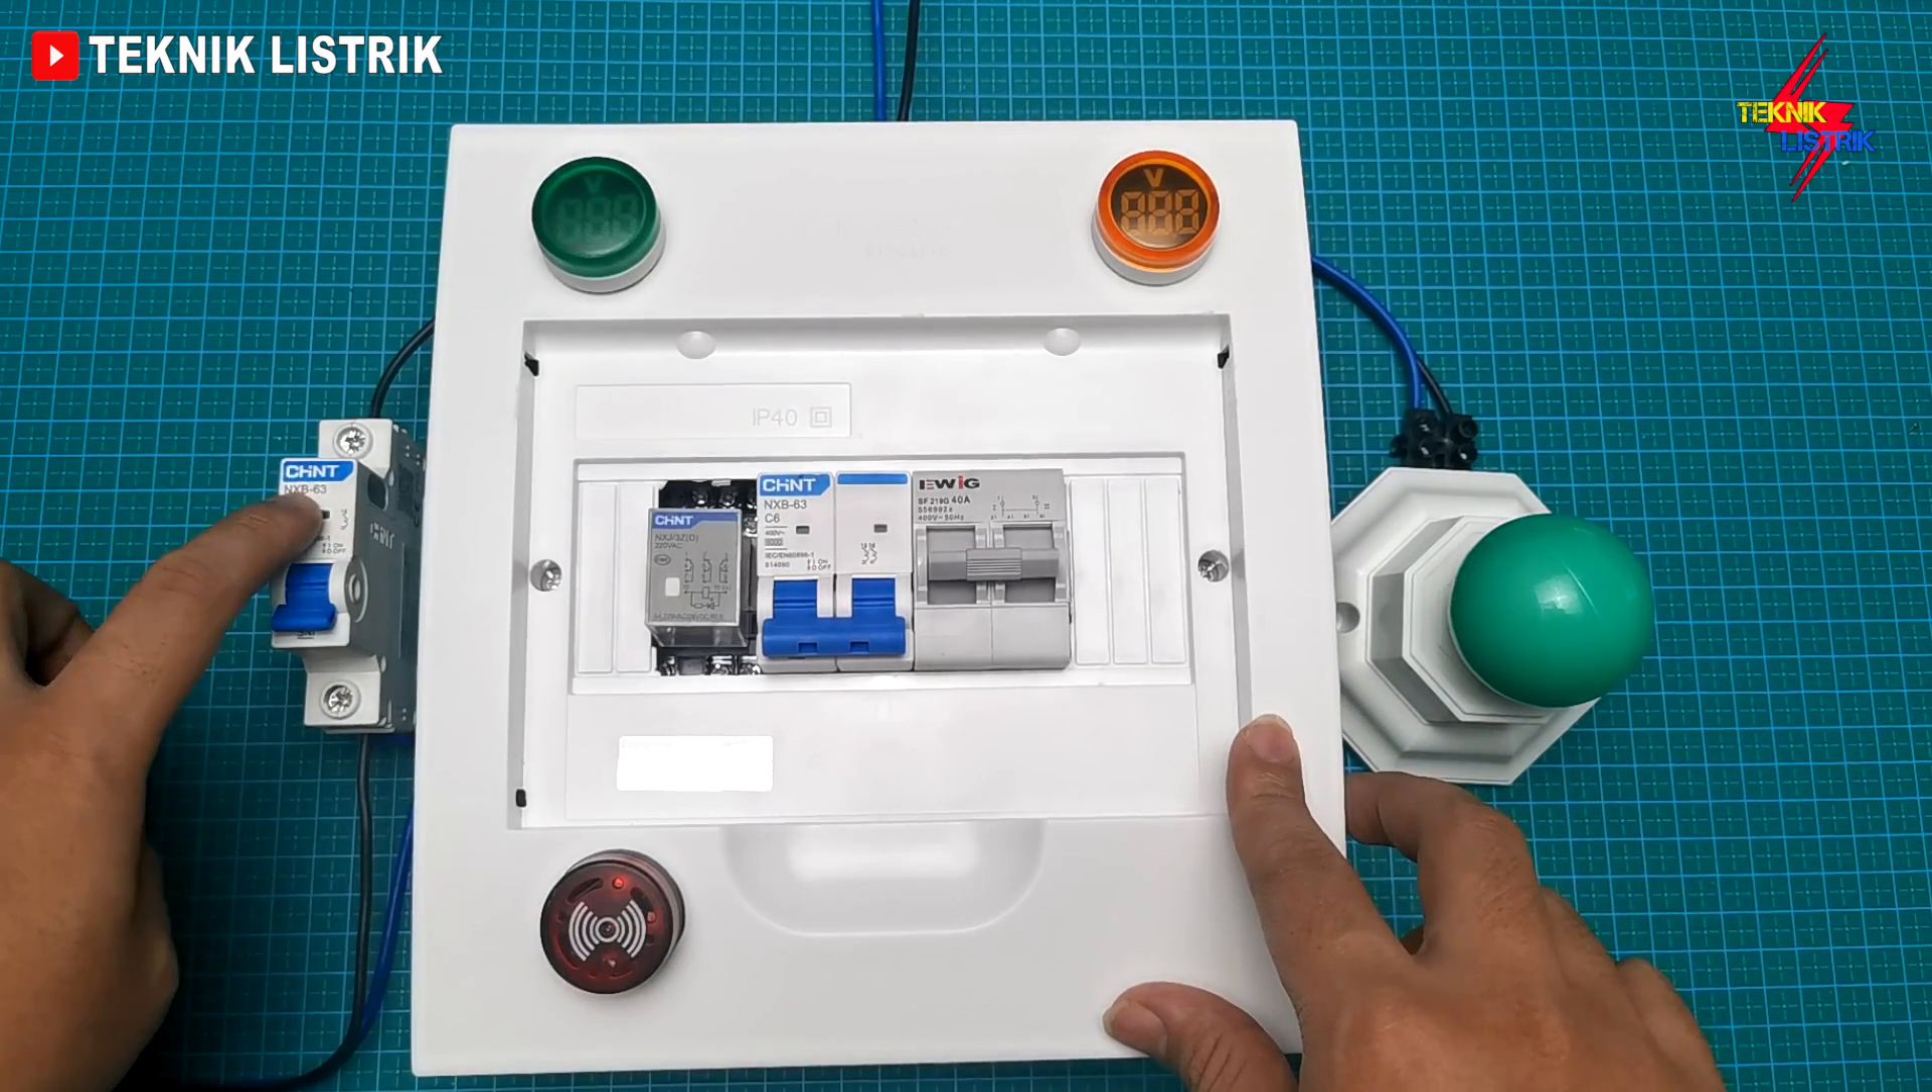Oke, teman-teman, untuk cover-nya sudah saya pasangkan, ya.